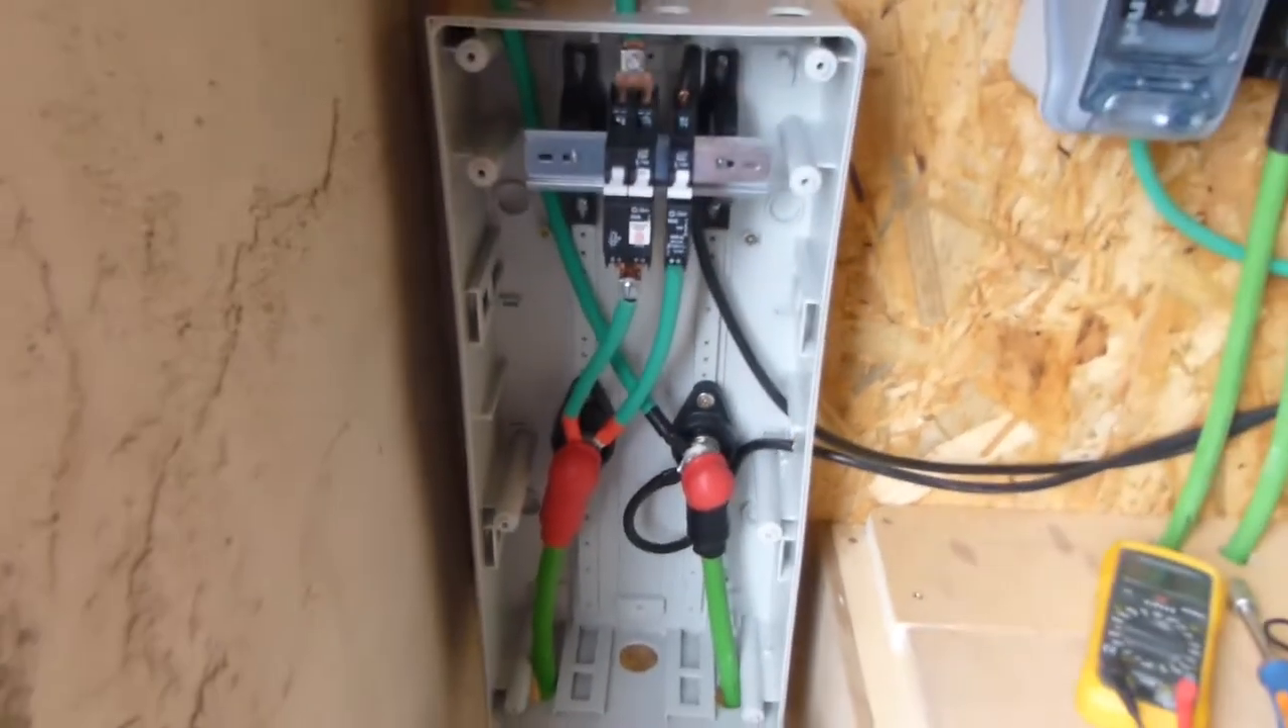I've got the box on the wall. I've got the breakers in.